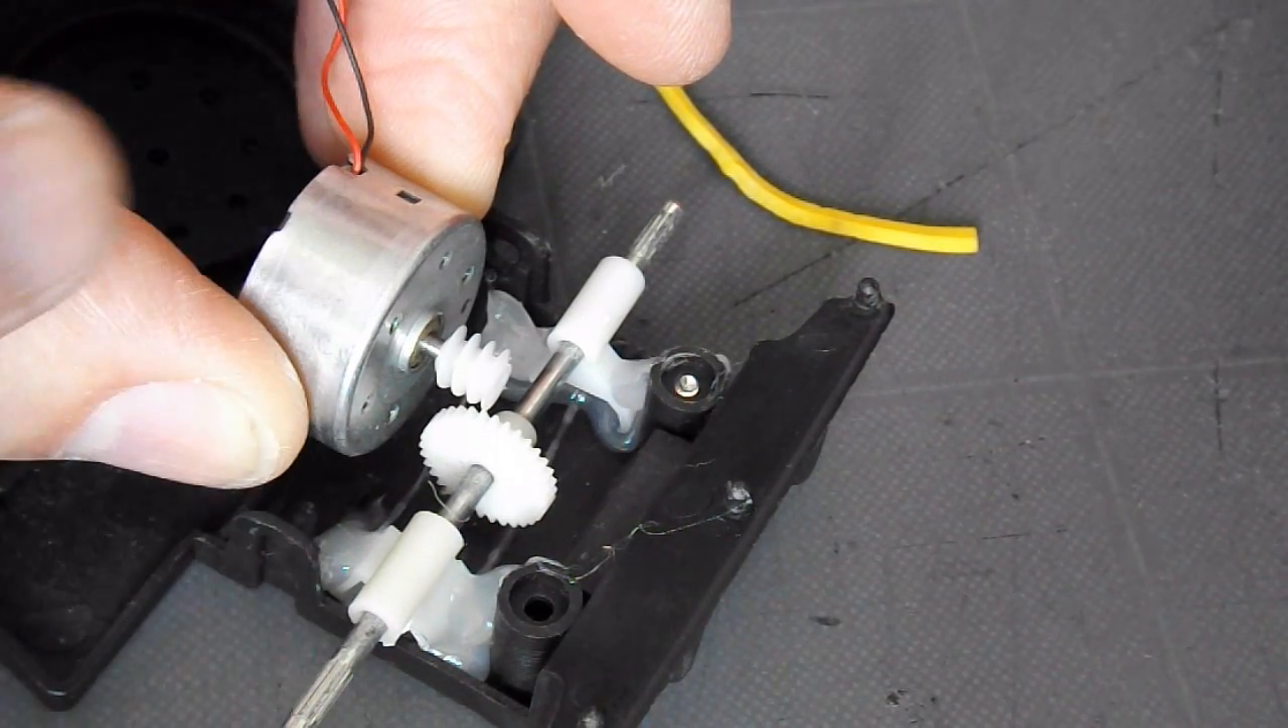Right, that worm gear fits on that motor nicely.